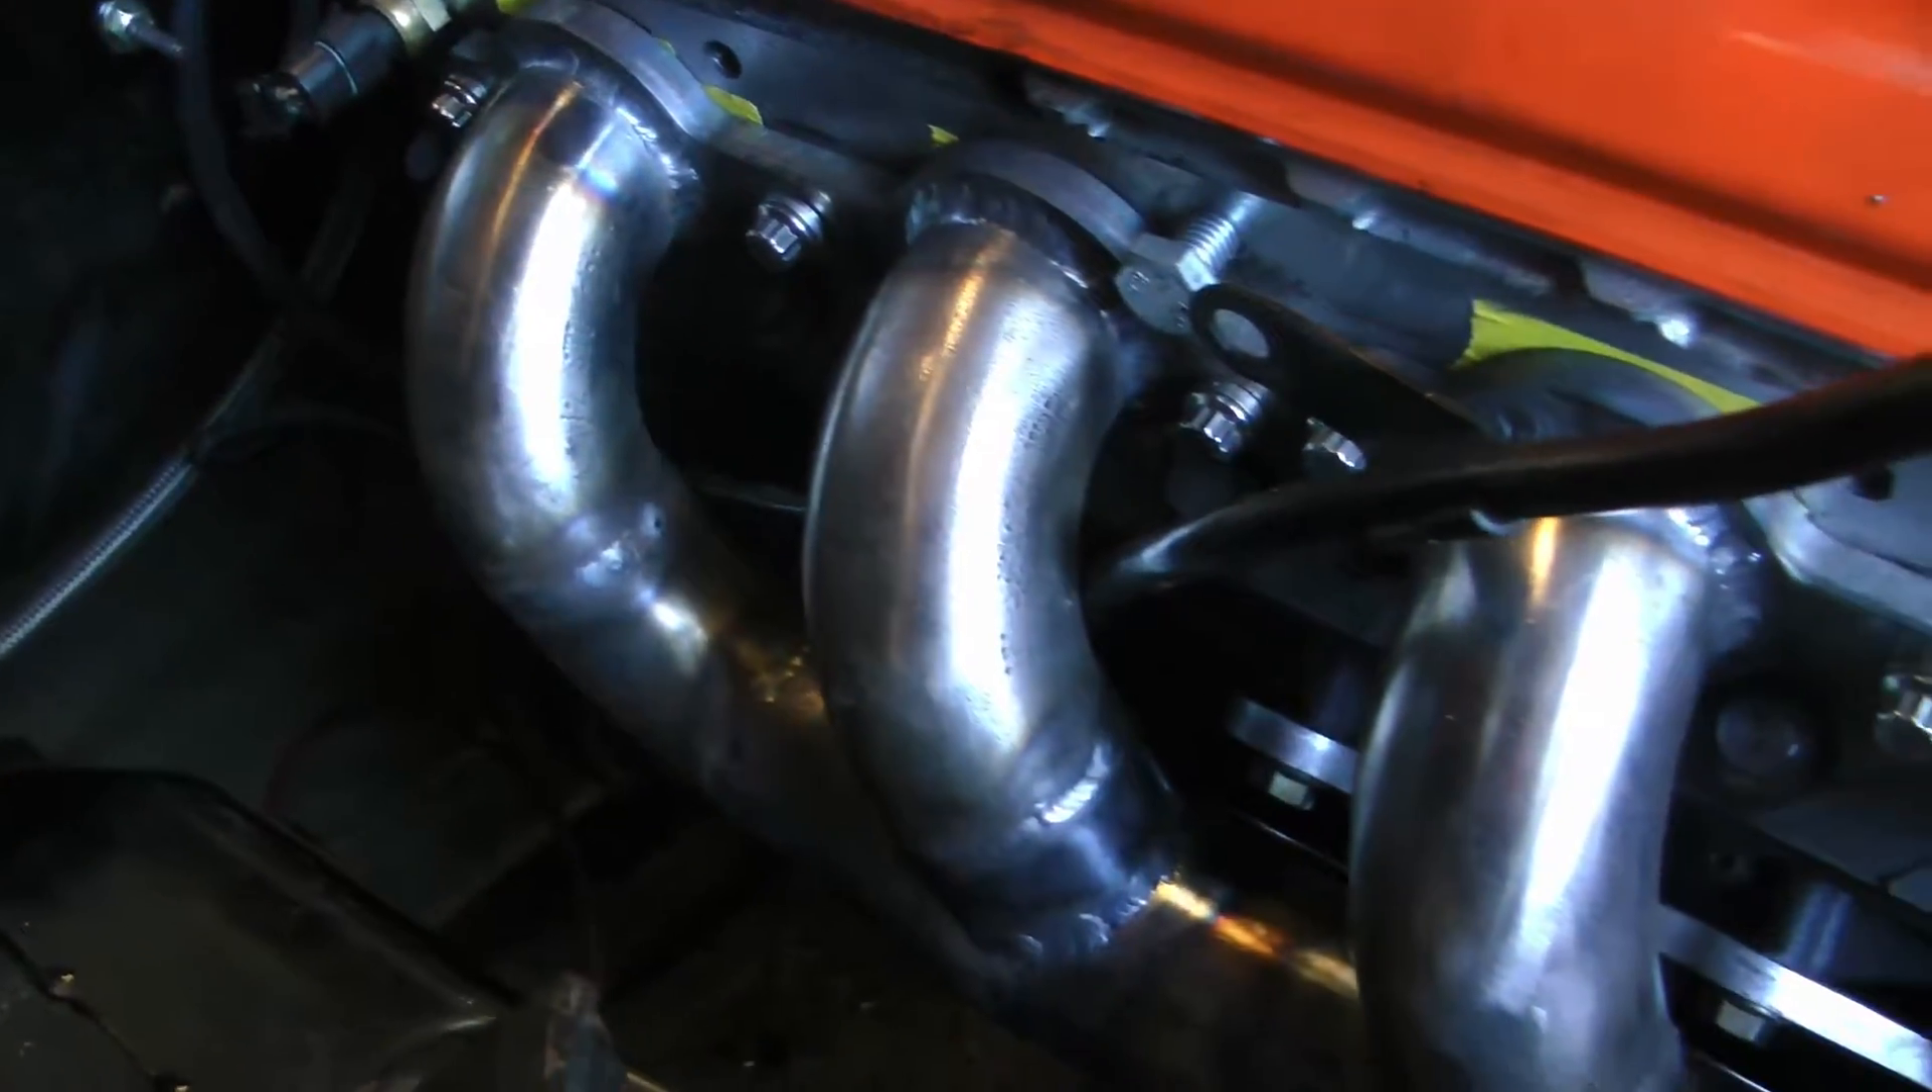So you can see here i got the manifolds all final welded.